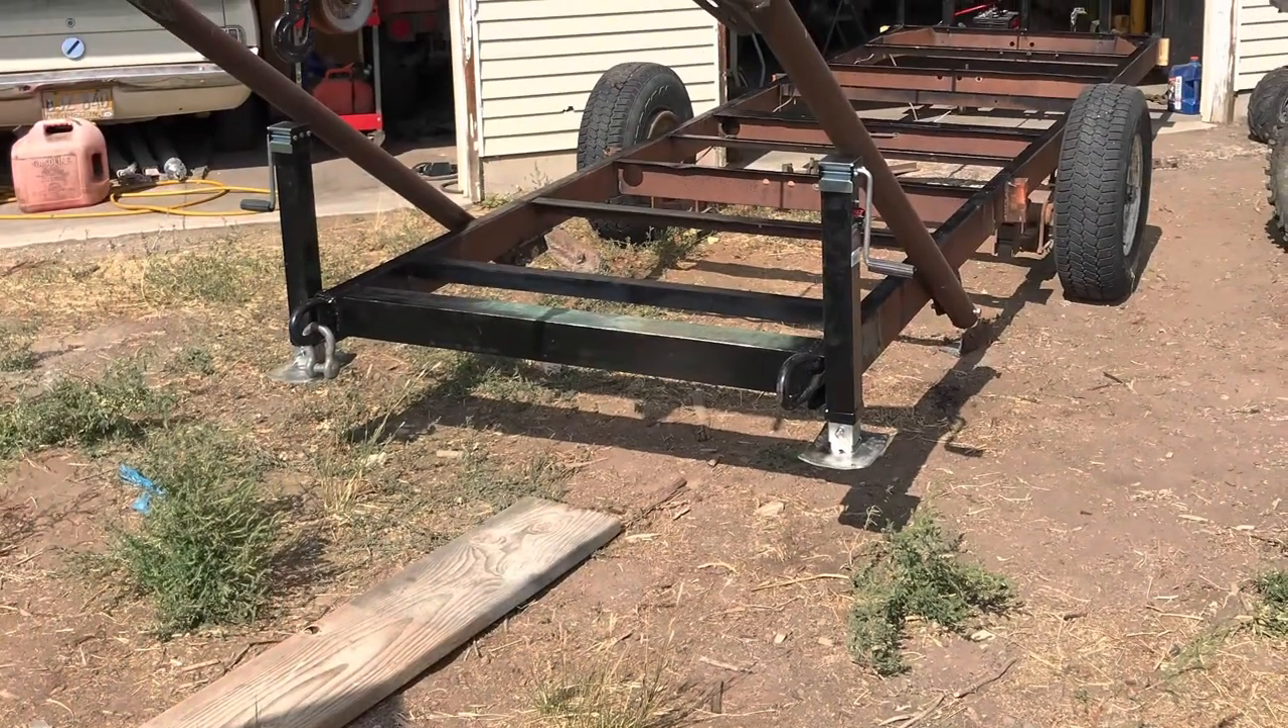Okay notice i fabricated or welded those jacks on the back.